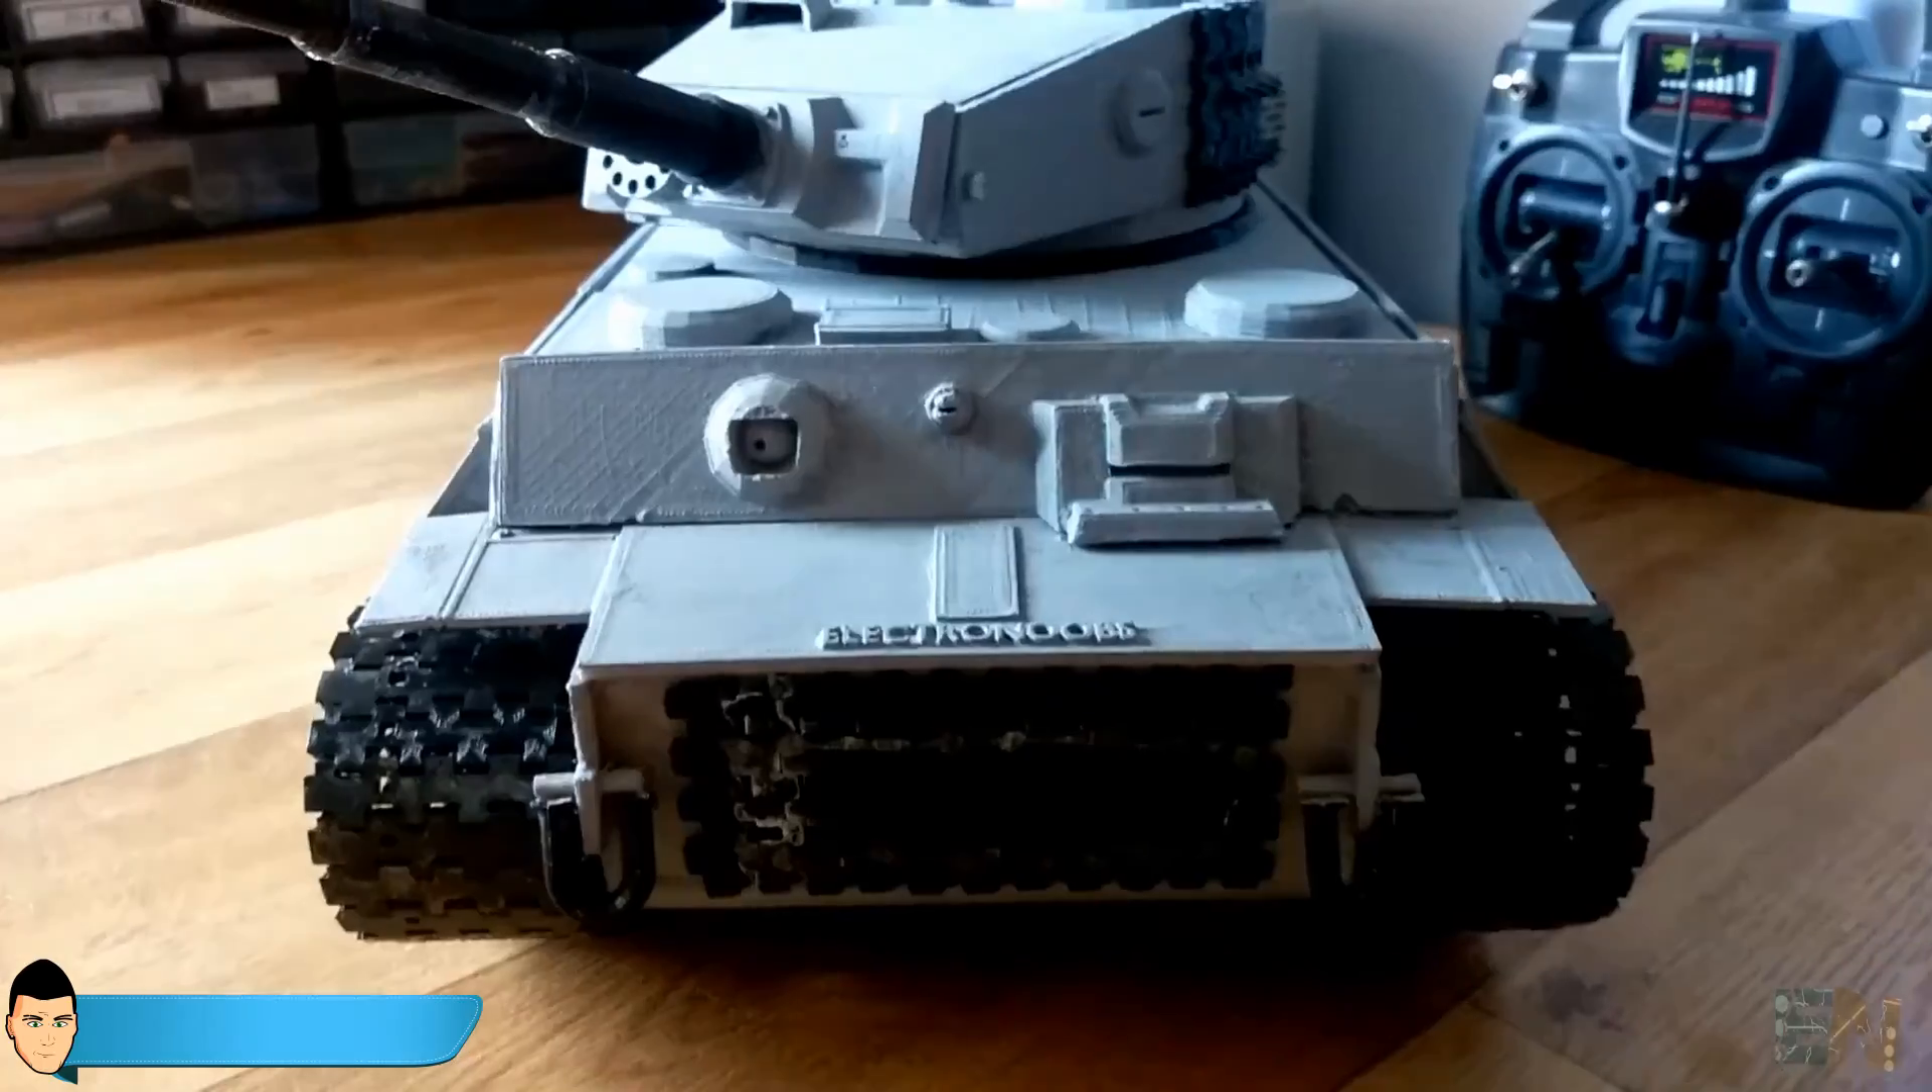Put the turret in place with three screws and the 3d badass tank is ready.